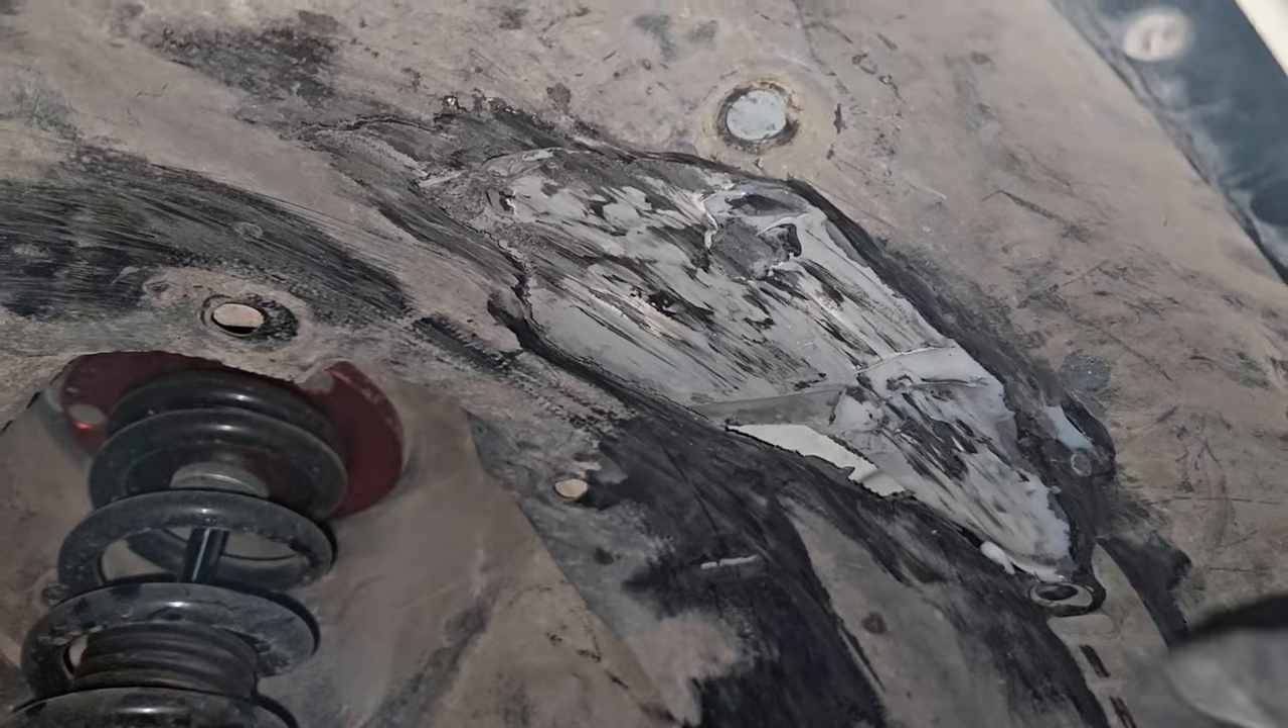We got the coilovers which is the problem we're way too slammed here and it's rubbing all in here.